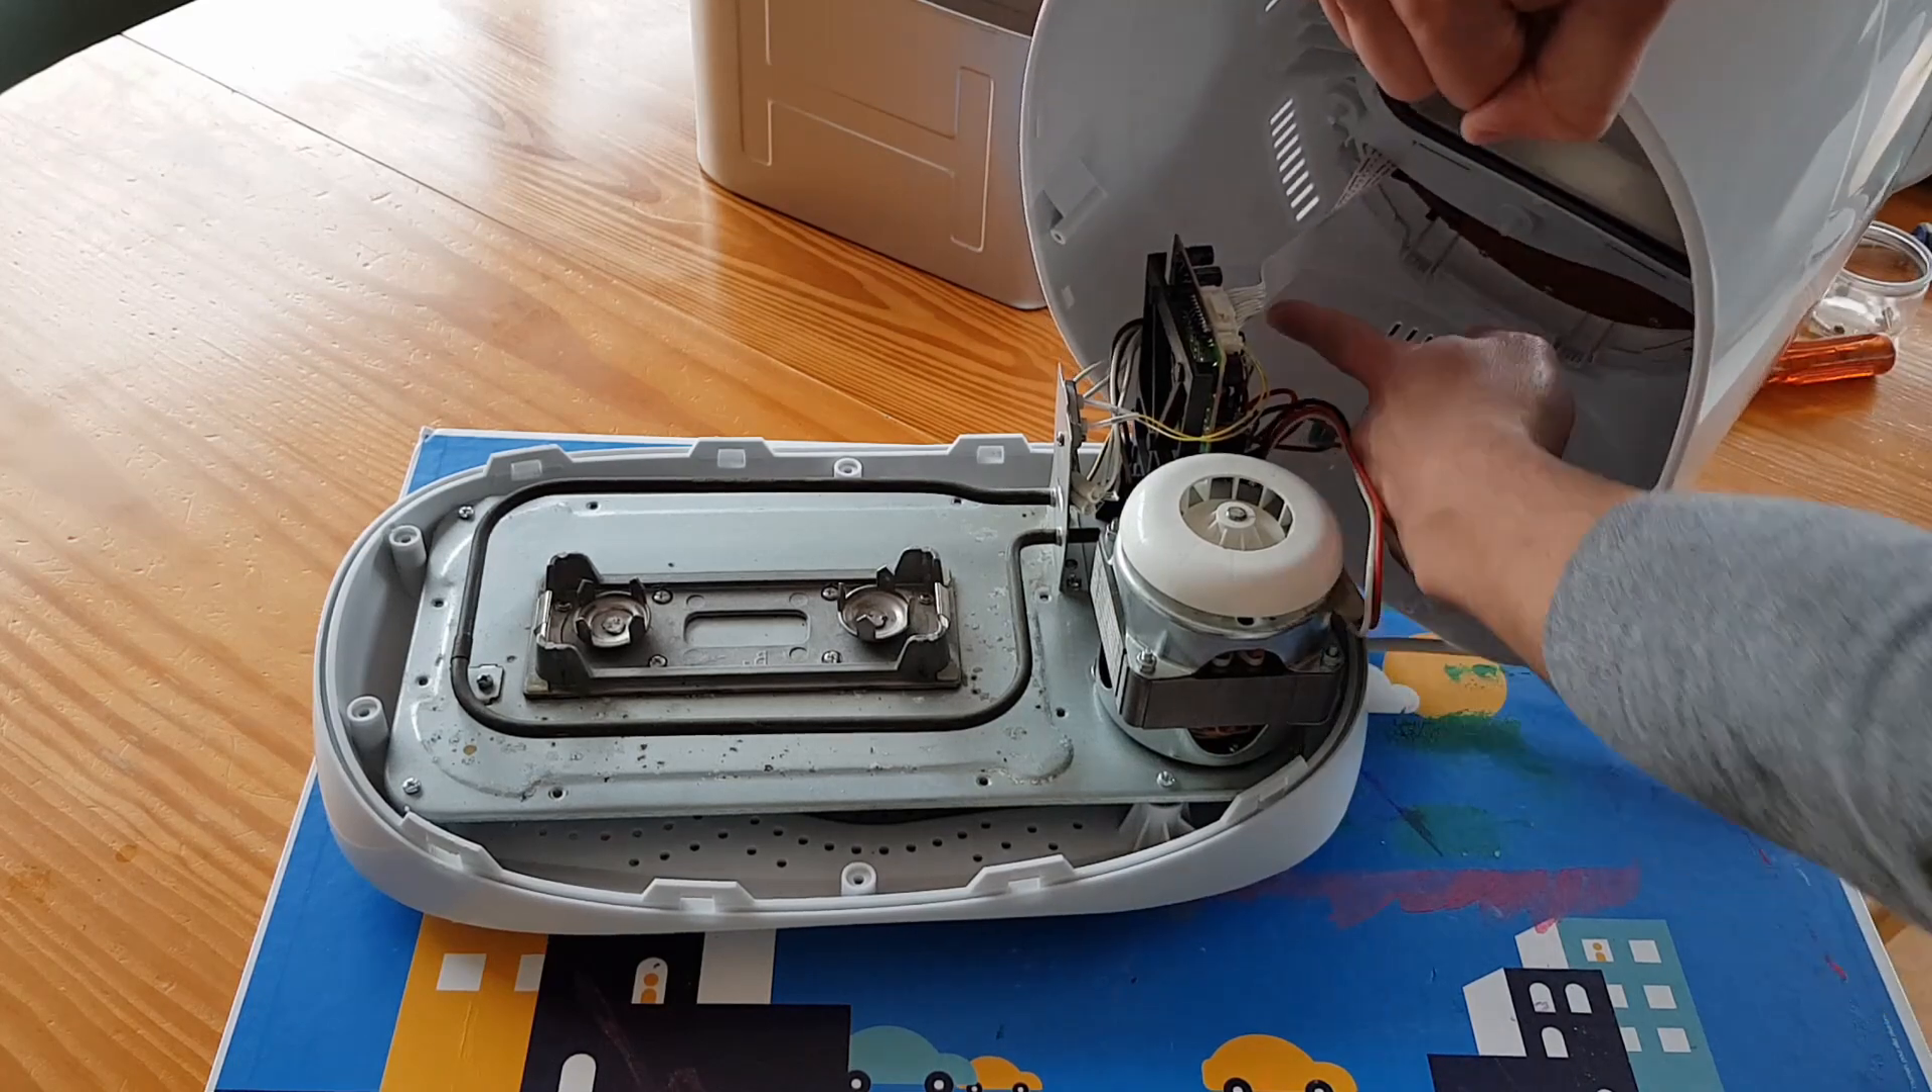Voilà, à ce stade-là, hop, la carcasse est démontée, mais elle tient encore par une nappe et par le câble du bouton d'alimentation.